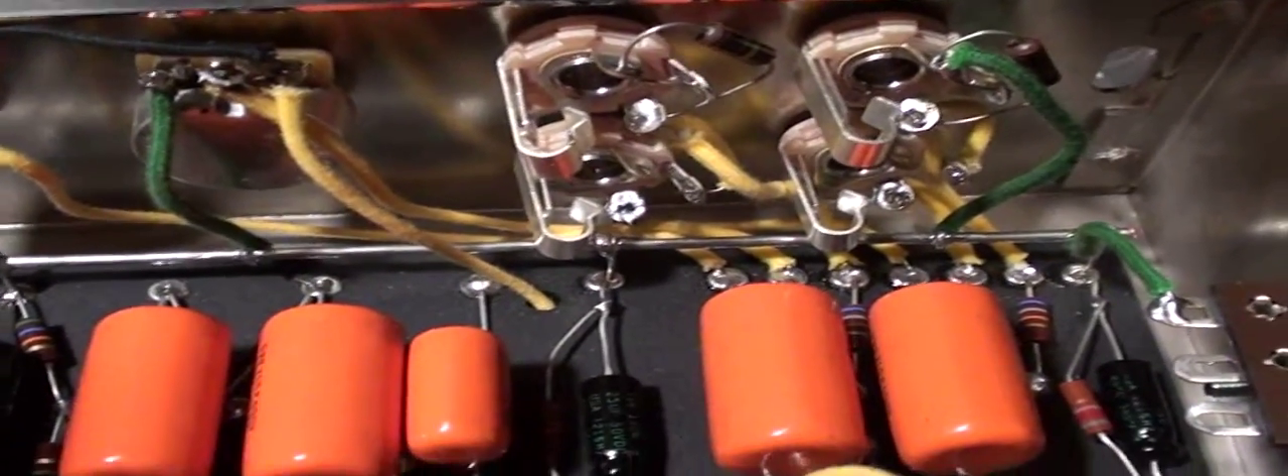Okay so we're back again and we have a completed head assembly I guess you would call it all input jacks are connected.